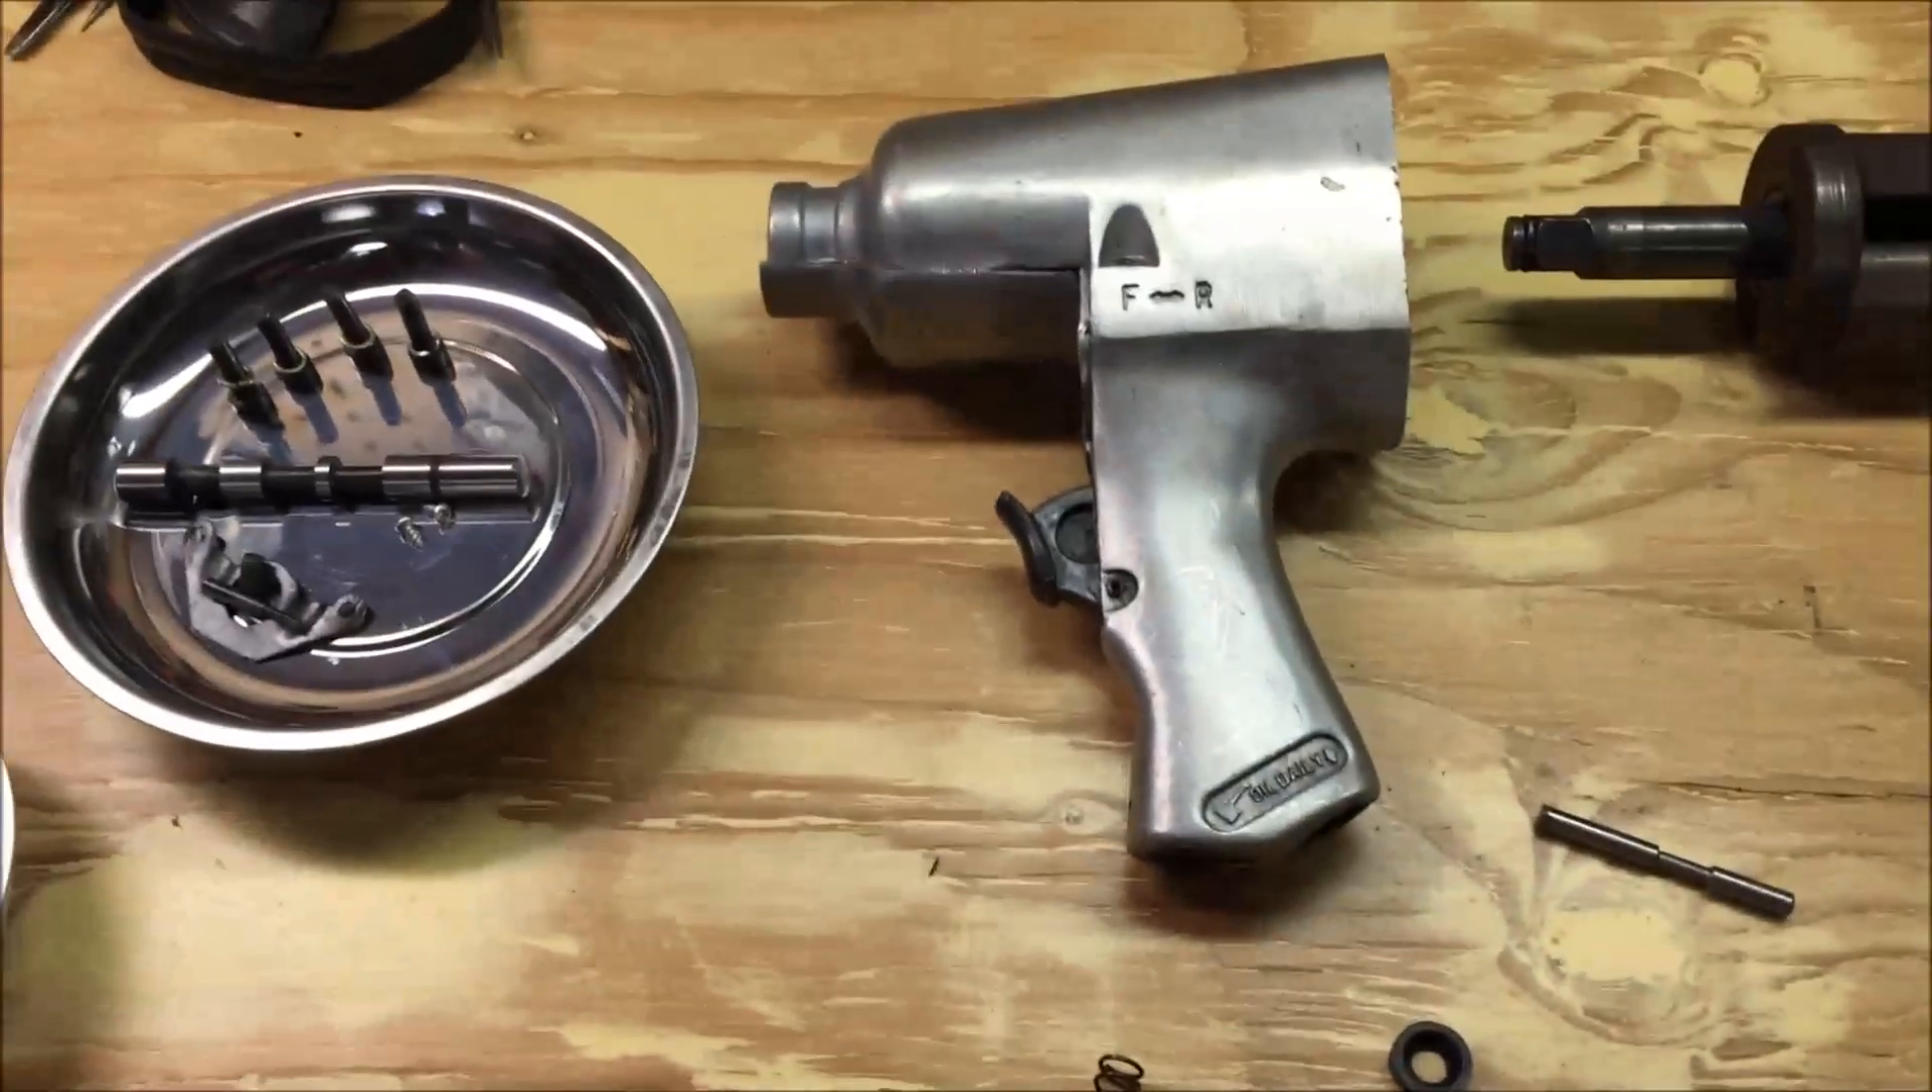Okay, I got the gun tore apart, and I didn't record the steps of taking it apart because it's pretty self-explanatory.